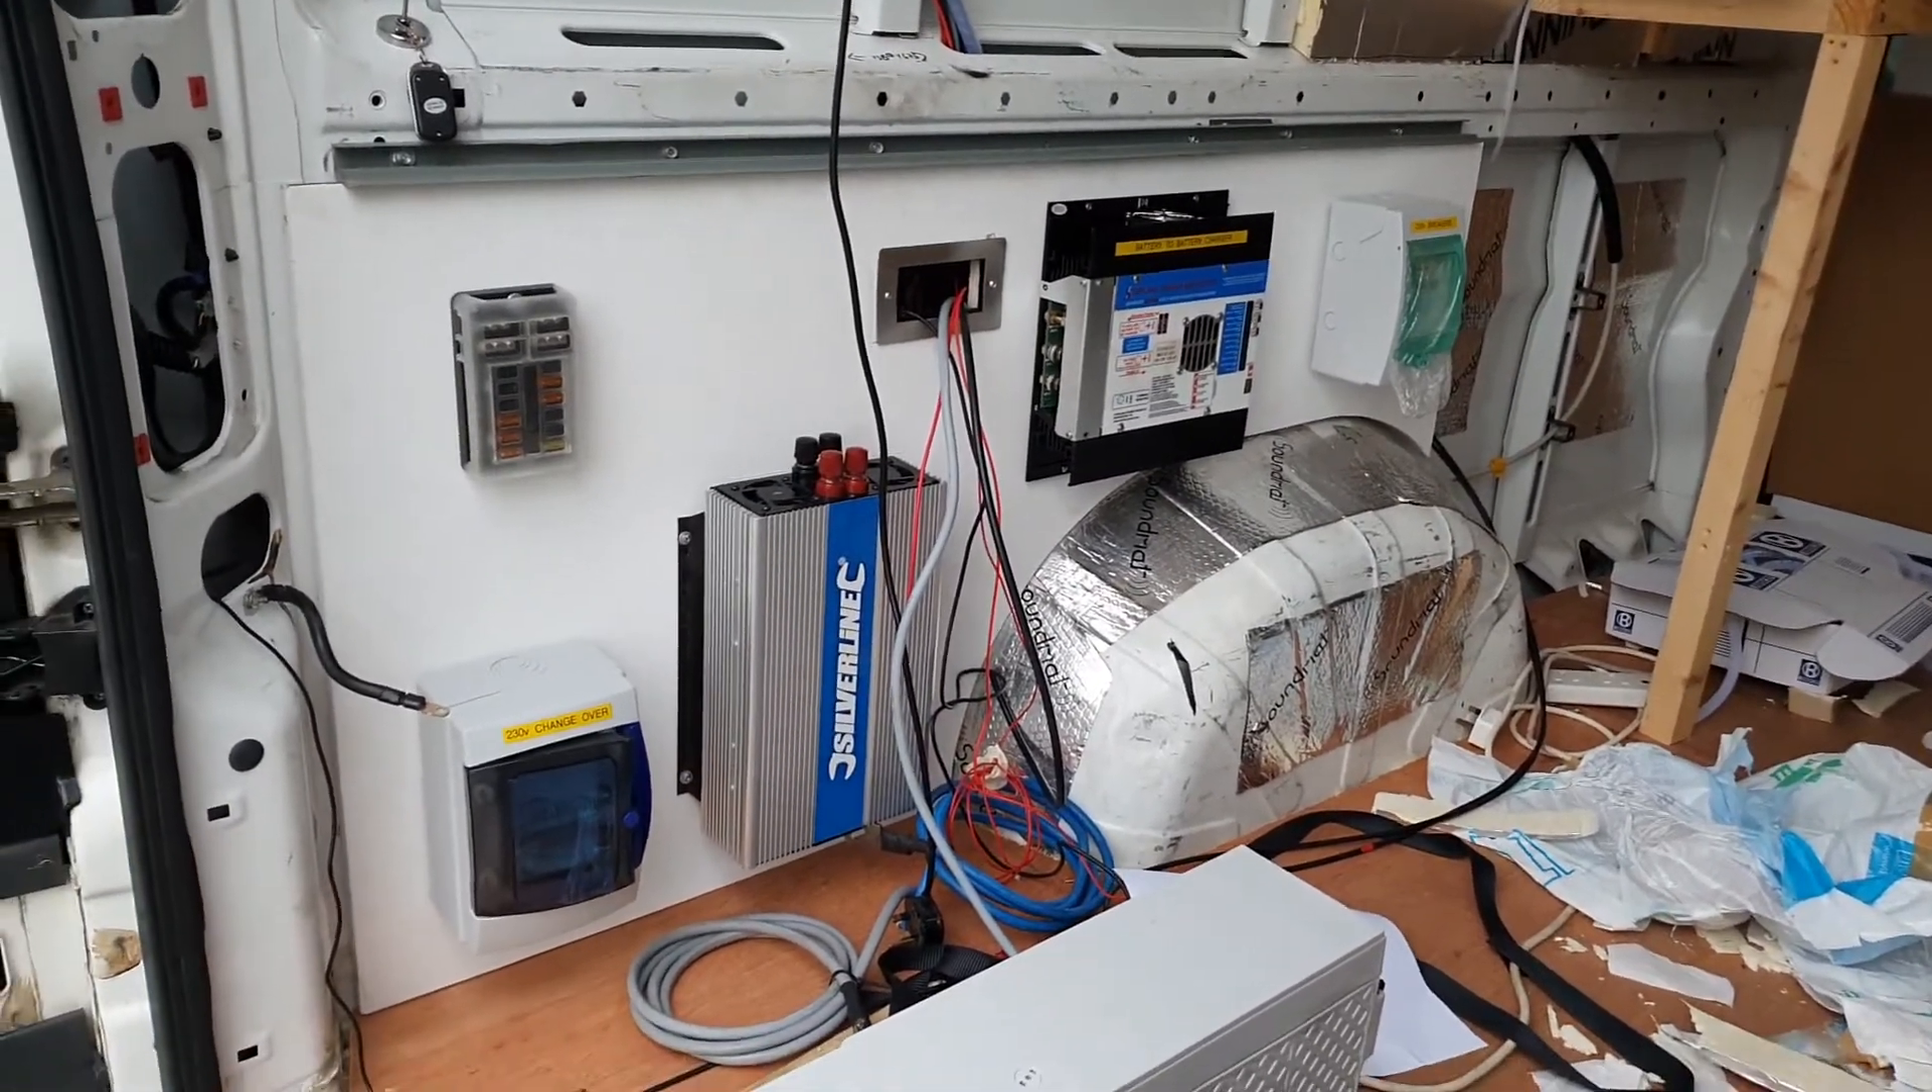Okay so it's quite windy out but that's basically the electrical panel installed in the van.